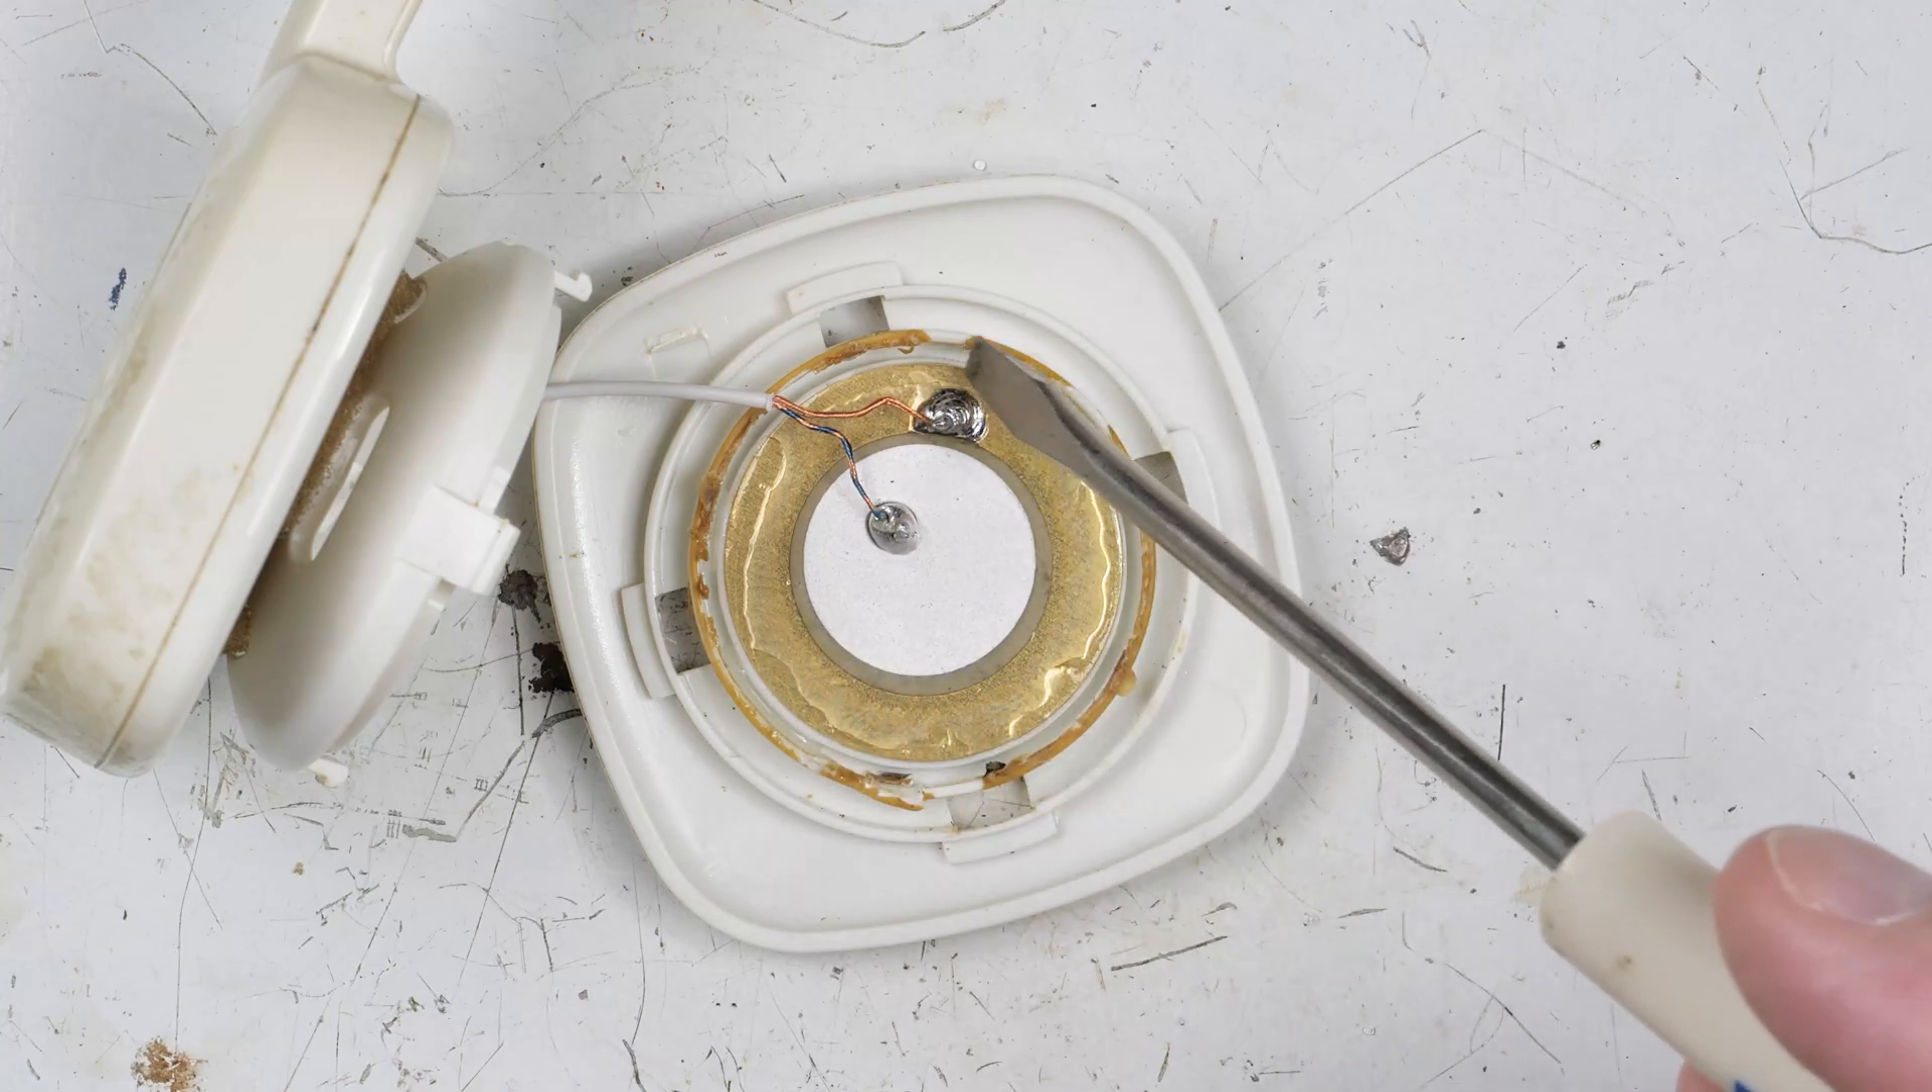So here I've got the piezo element in place, and I just ran a bead of super glue around the outside of it.